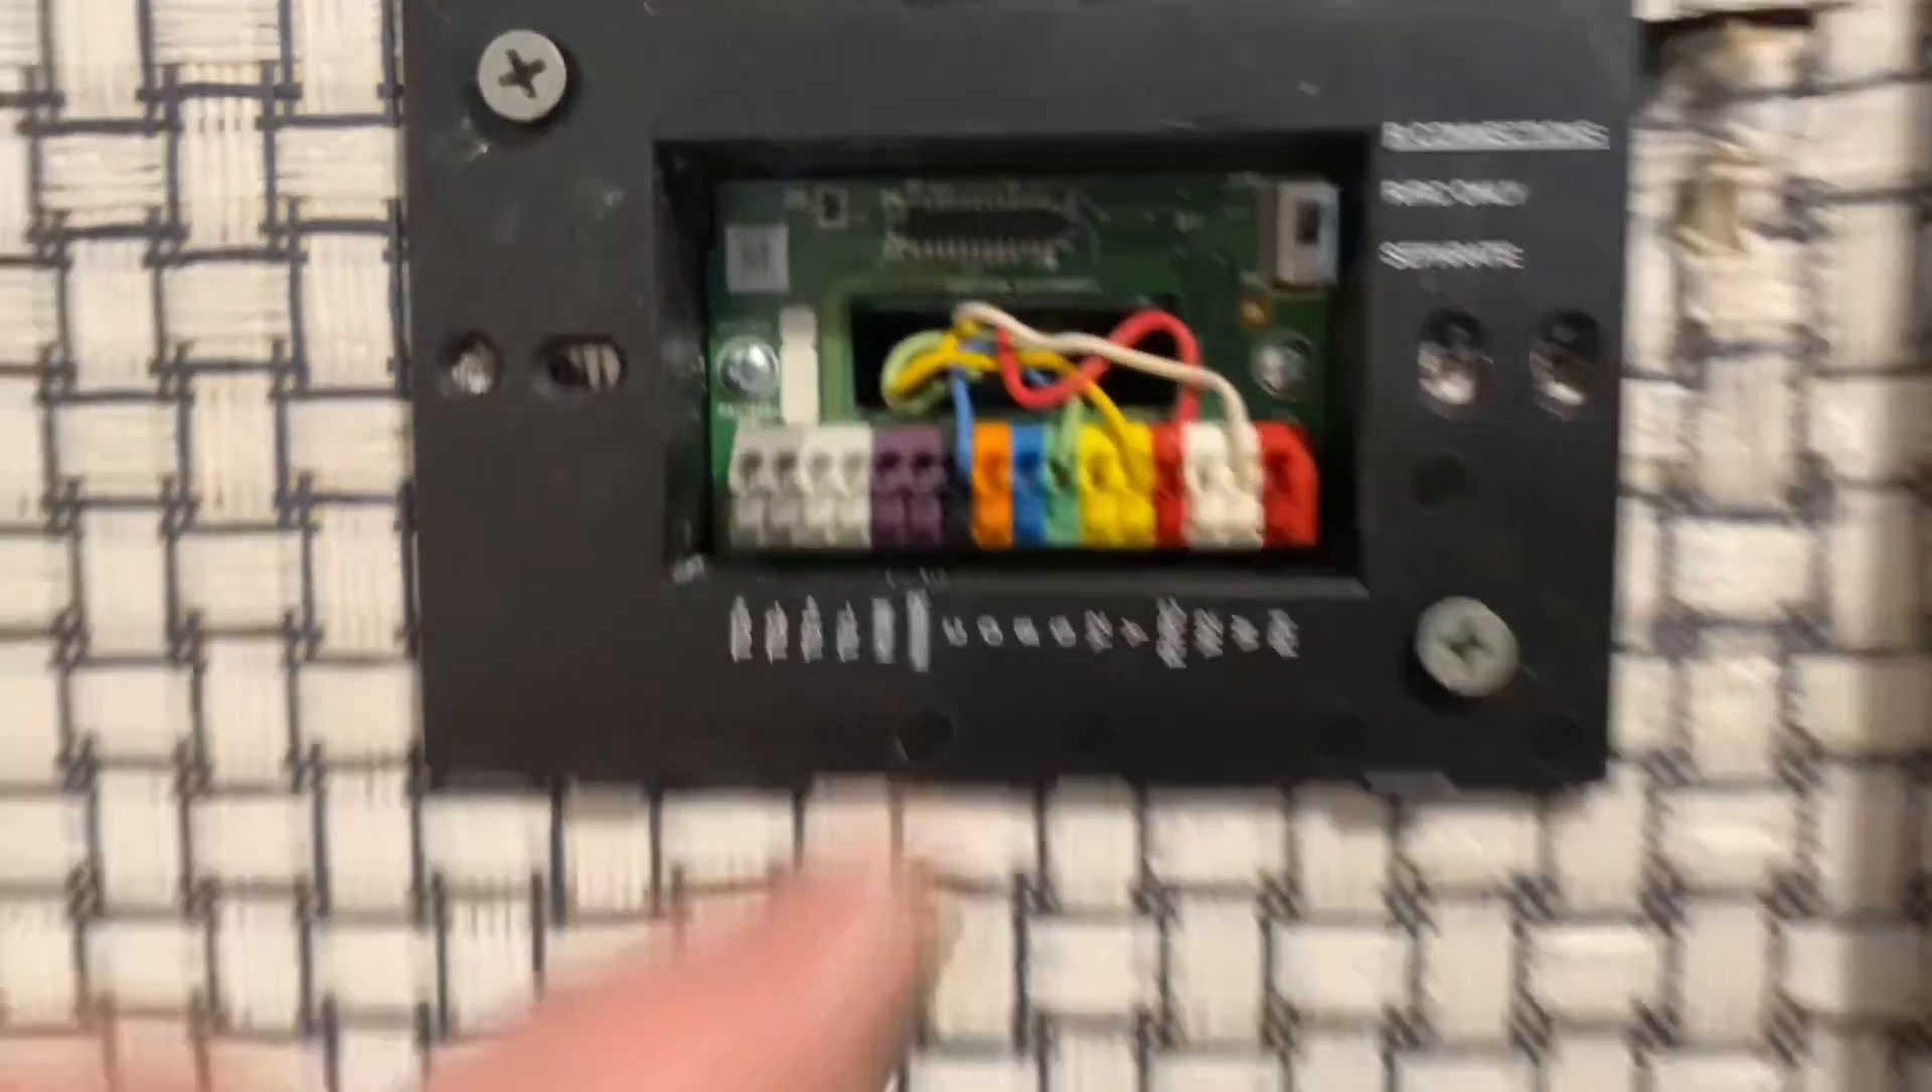I got all my wires there it doesn't look the best but it's behind the plate.